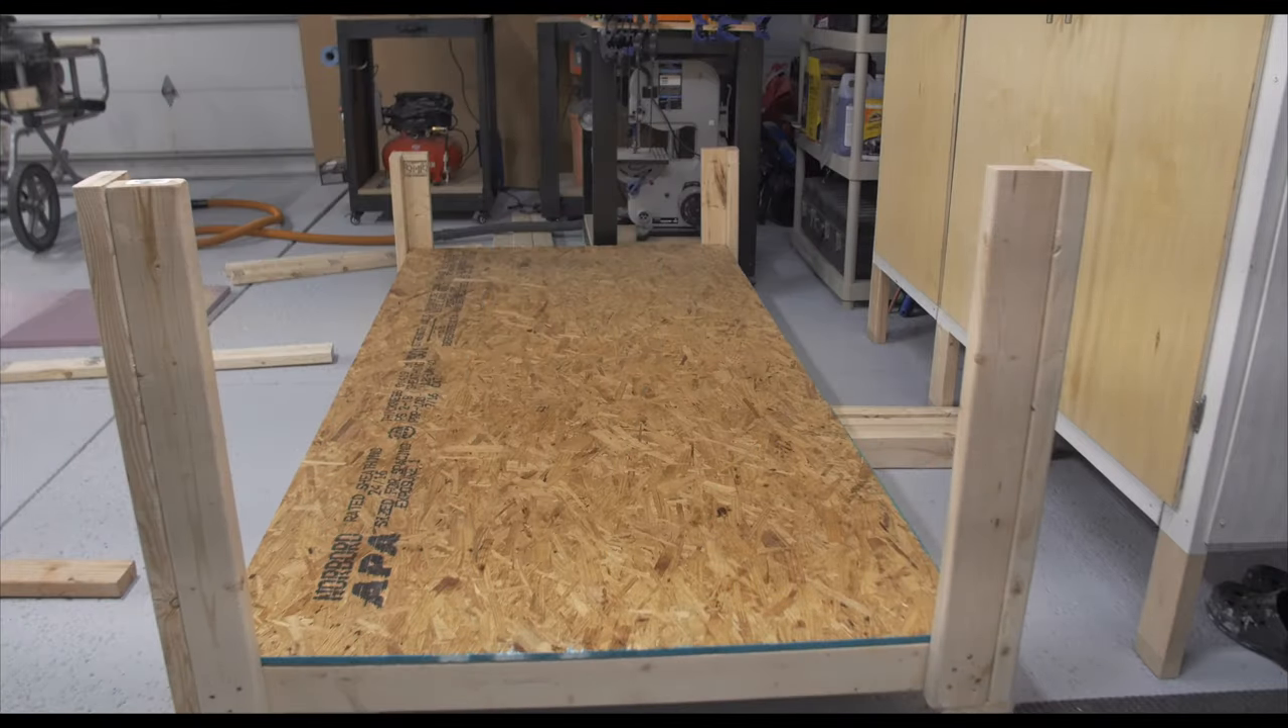After fixing another one of my mistakes, I was able to fit the sheet of OSB in and just screw it down and be done with the bottom part of the workbench.